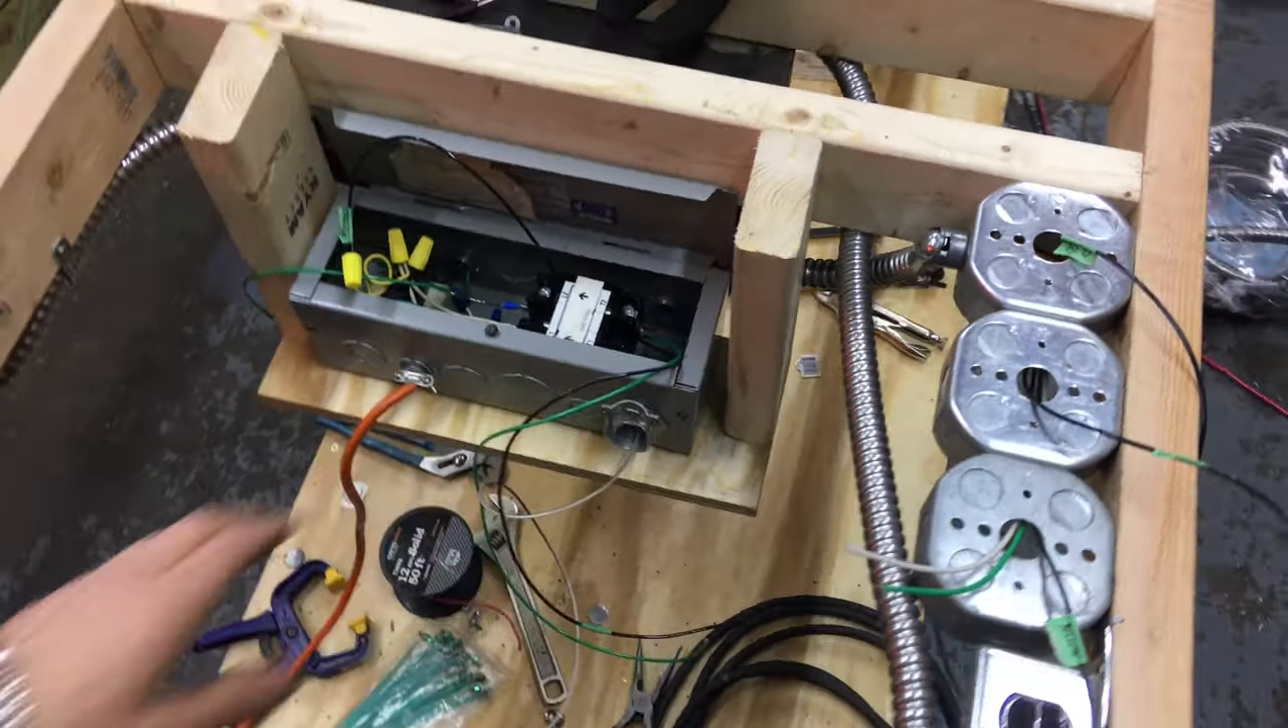Okay, so I got this switch wired up, and I ran wires to these junction boxes here.